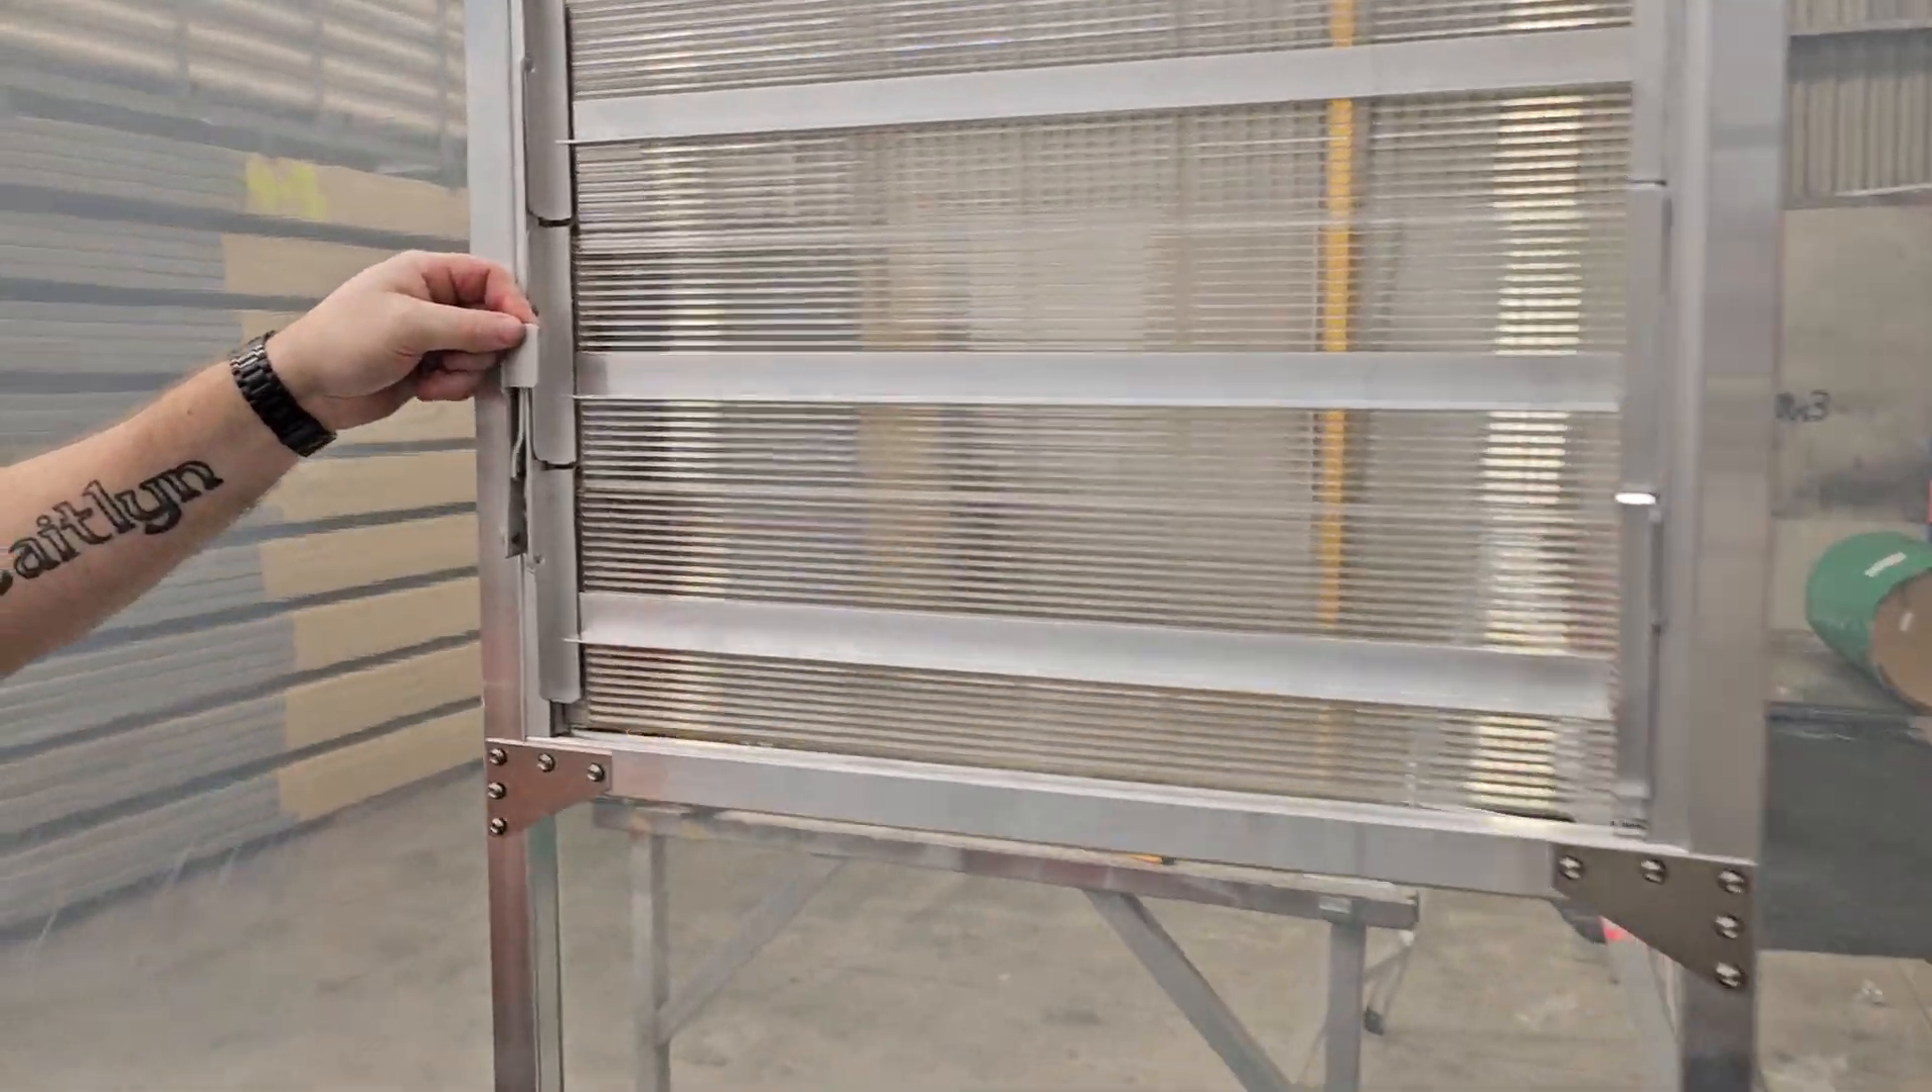Okay so here we have the three blade louver fitted into the rear wall.